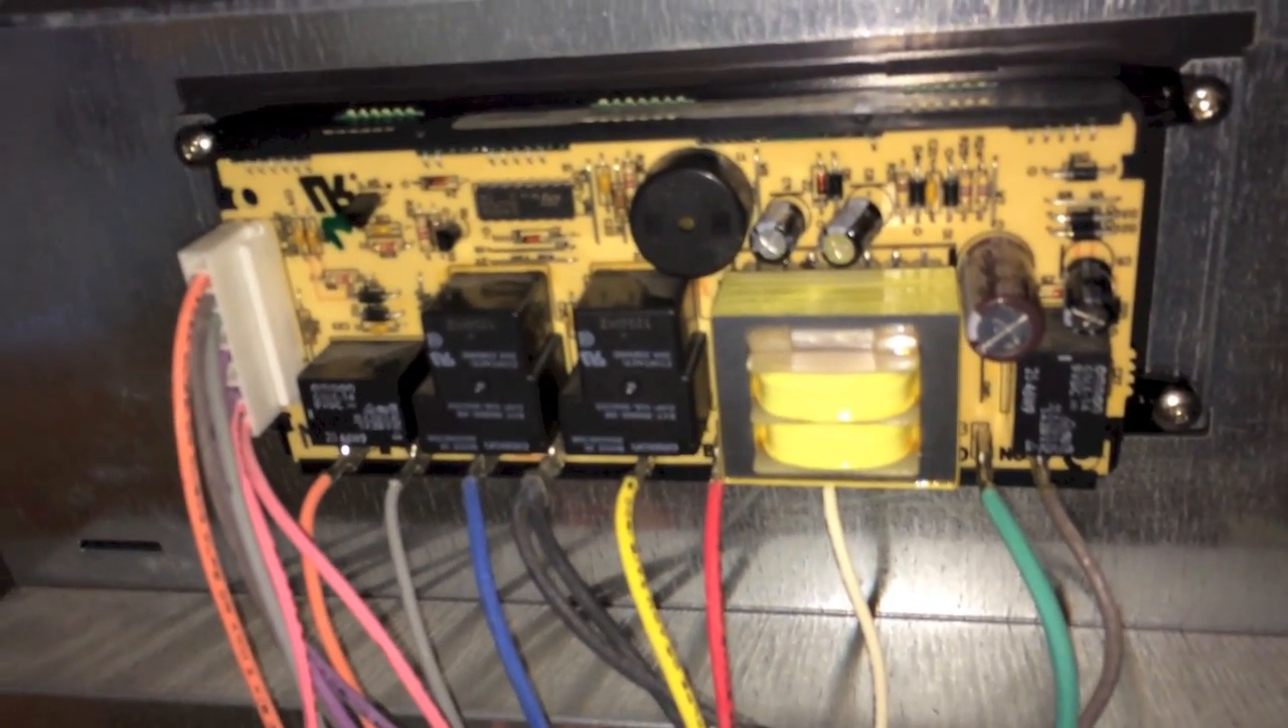Okay, there's my controller wired back up again.